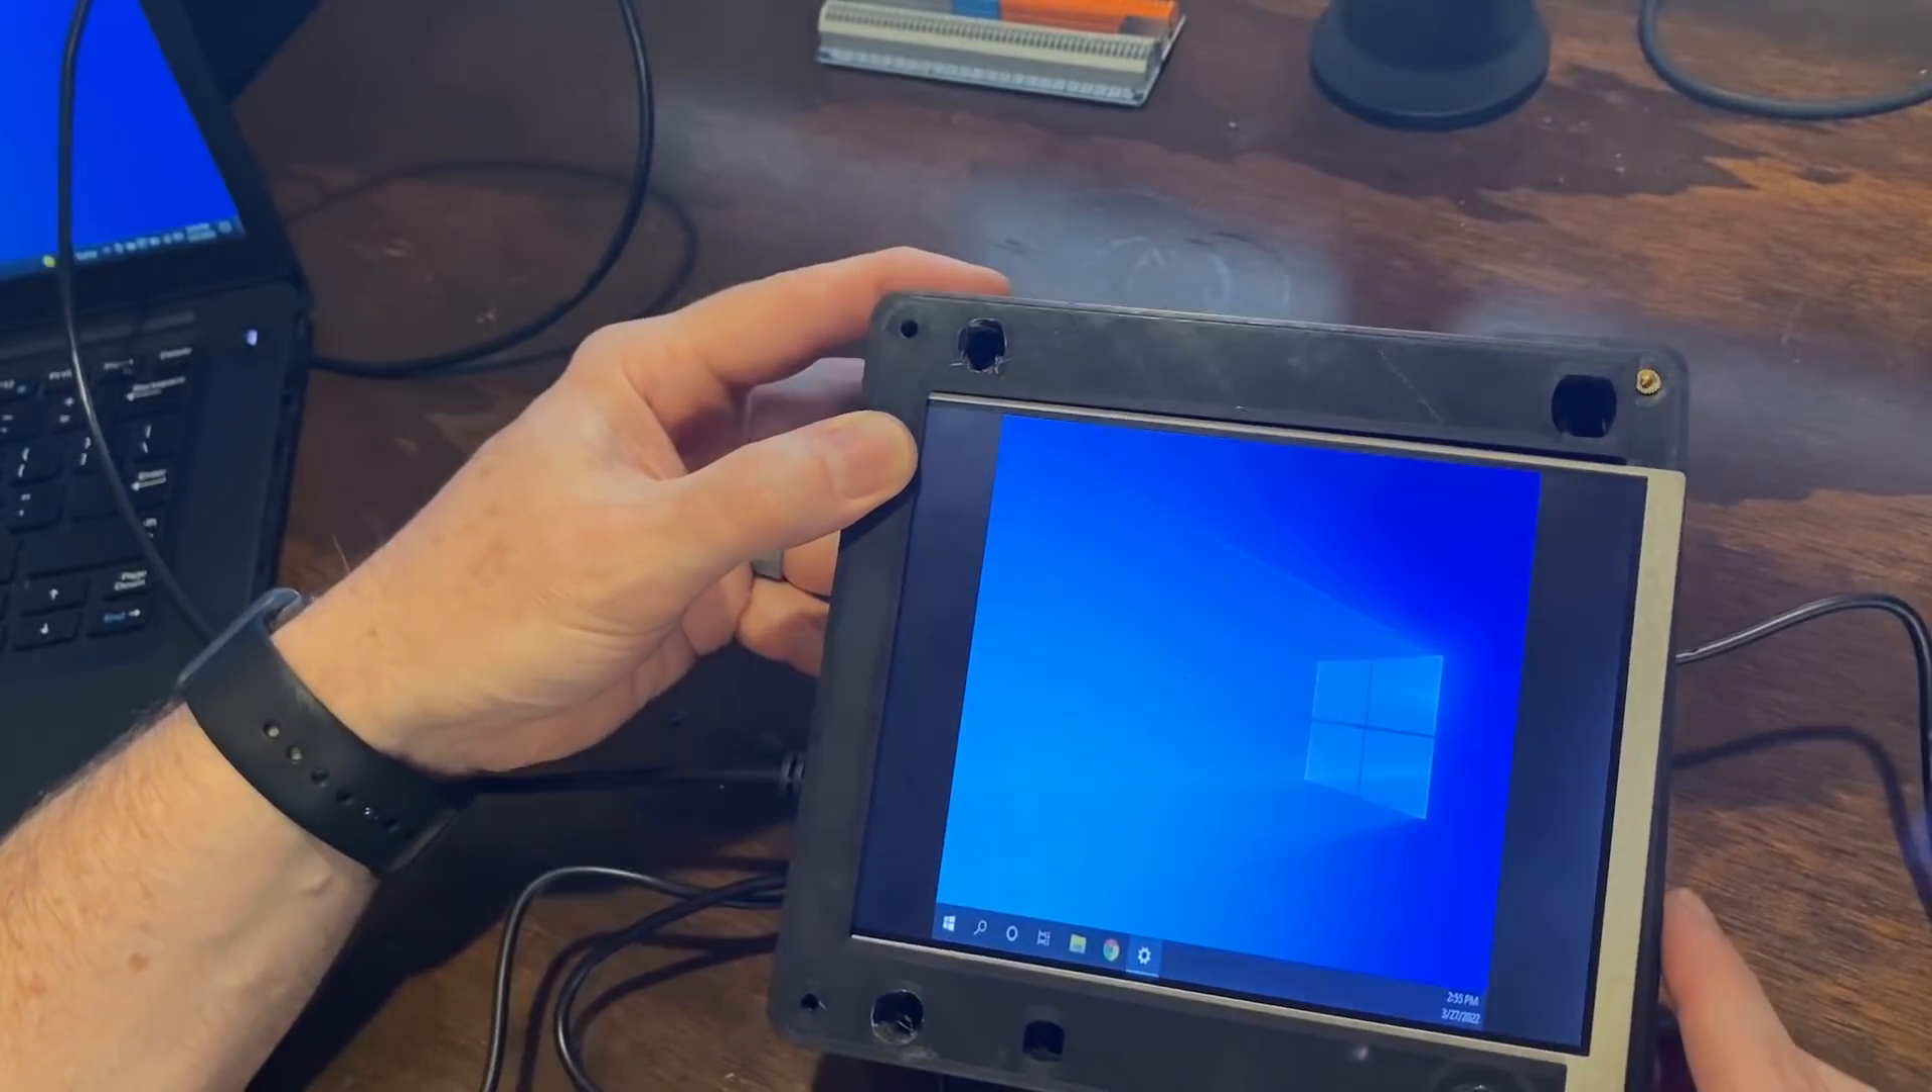So i did get the screen in.